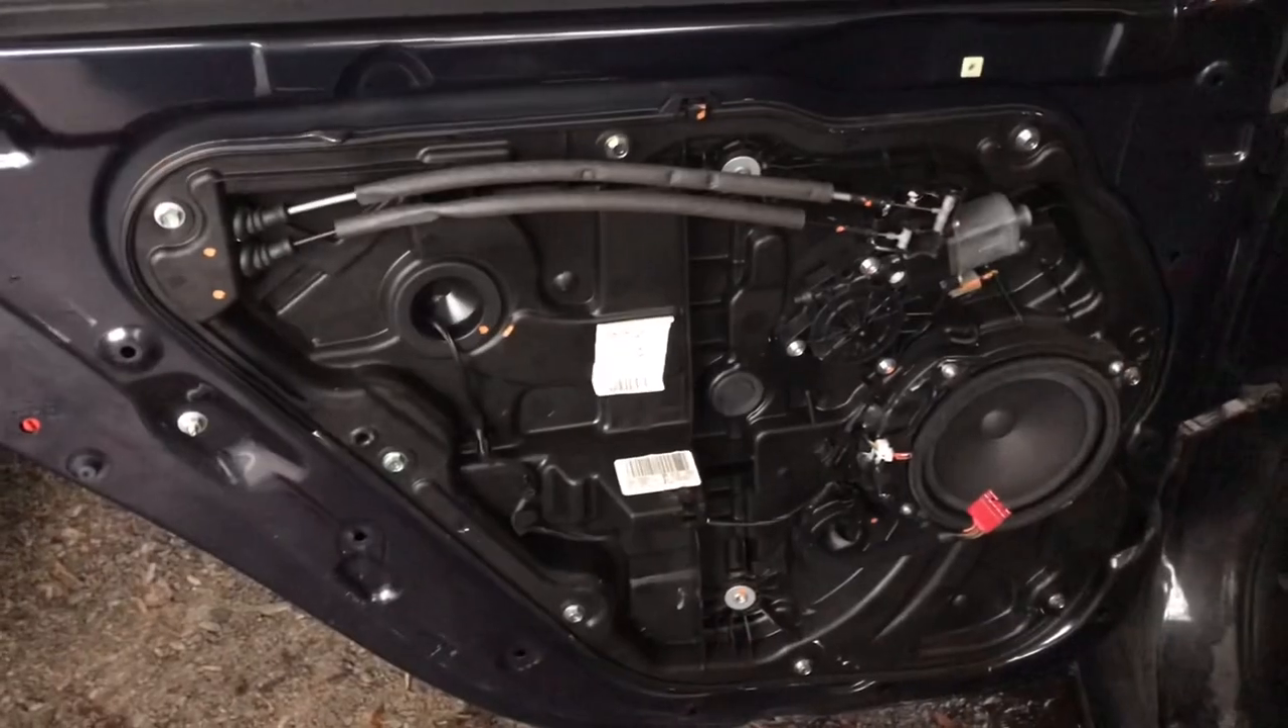That is what the door looks like without a panel.